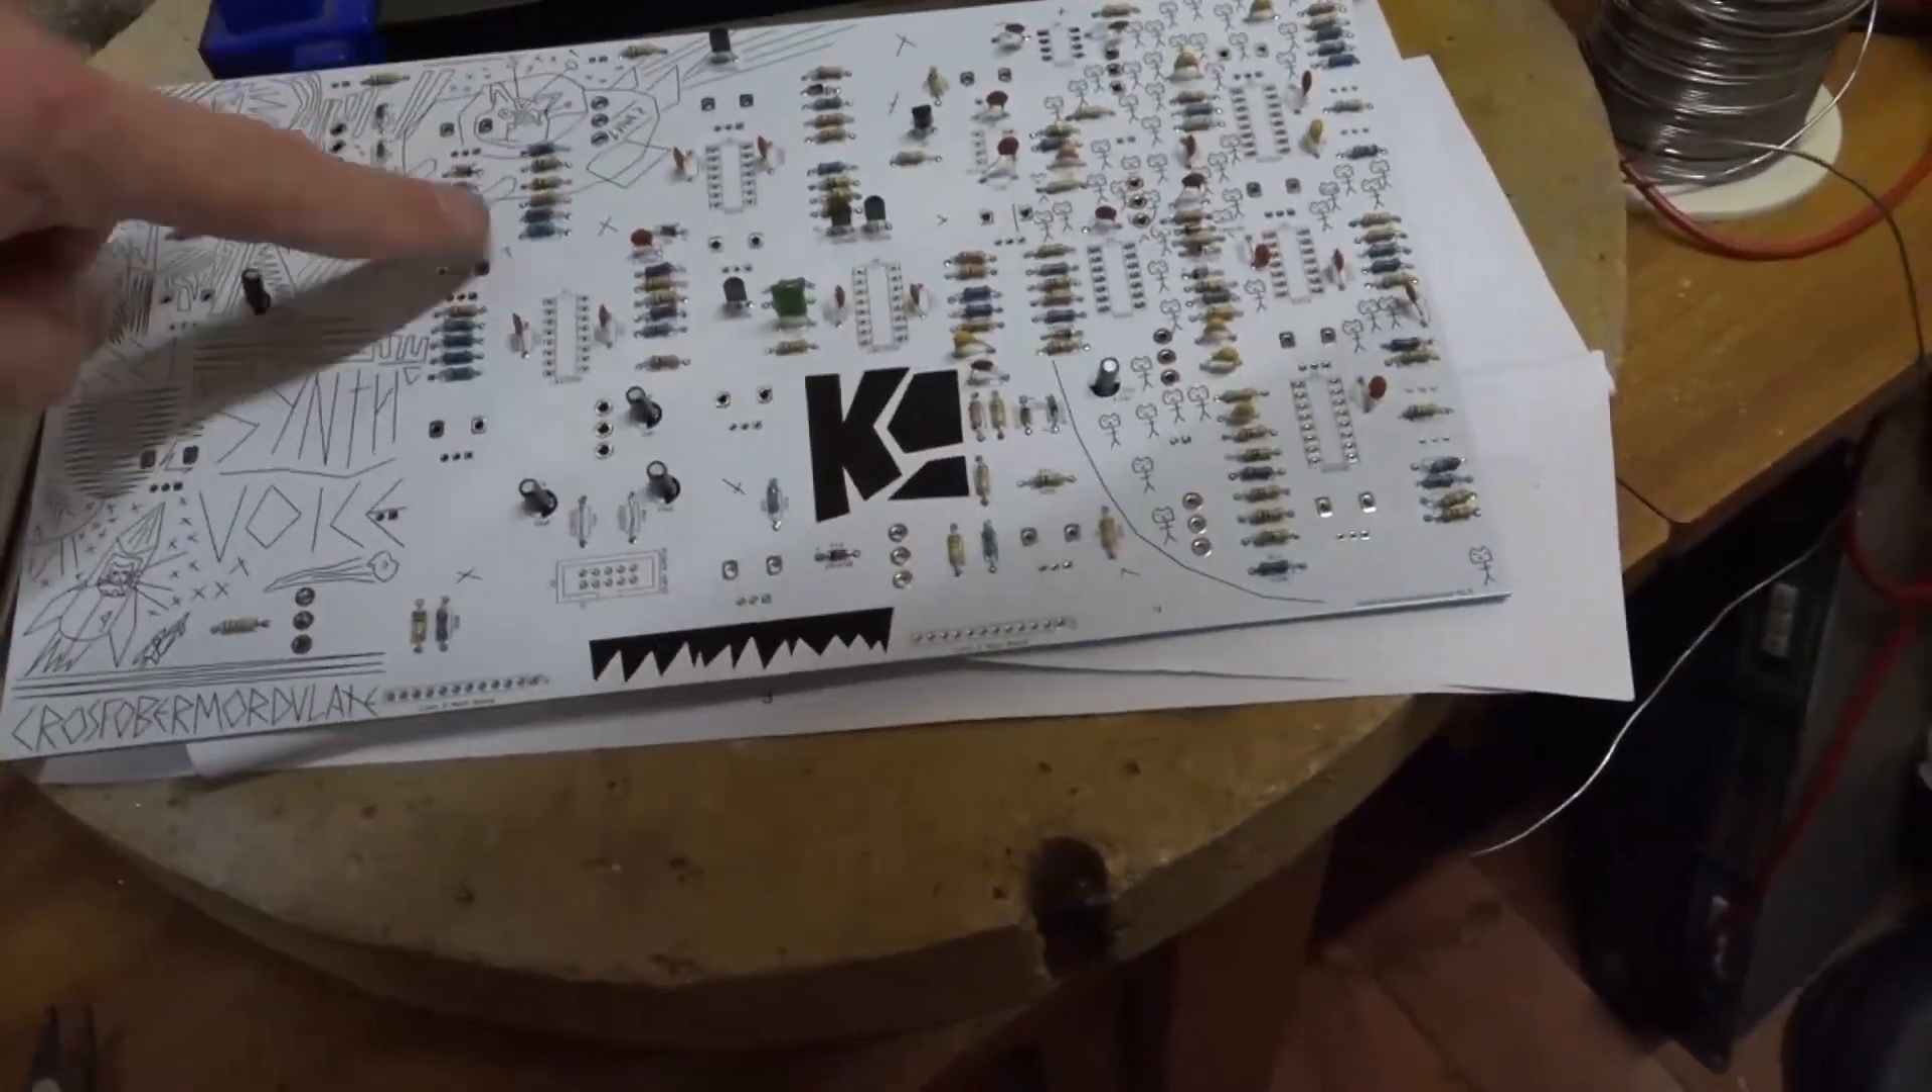If we look at the circuit board we can see I've got all the discrete components in so all the diodes all the resistors the transistors they're all in place.